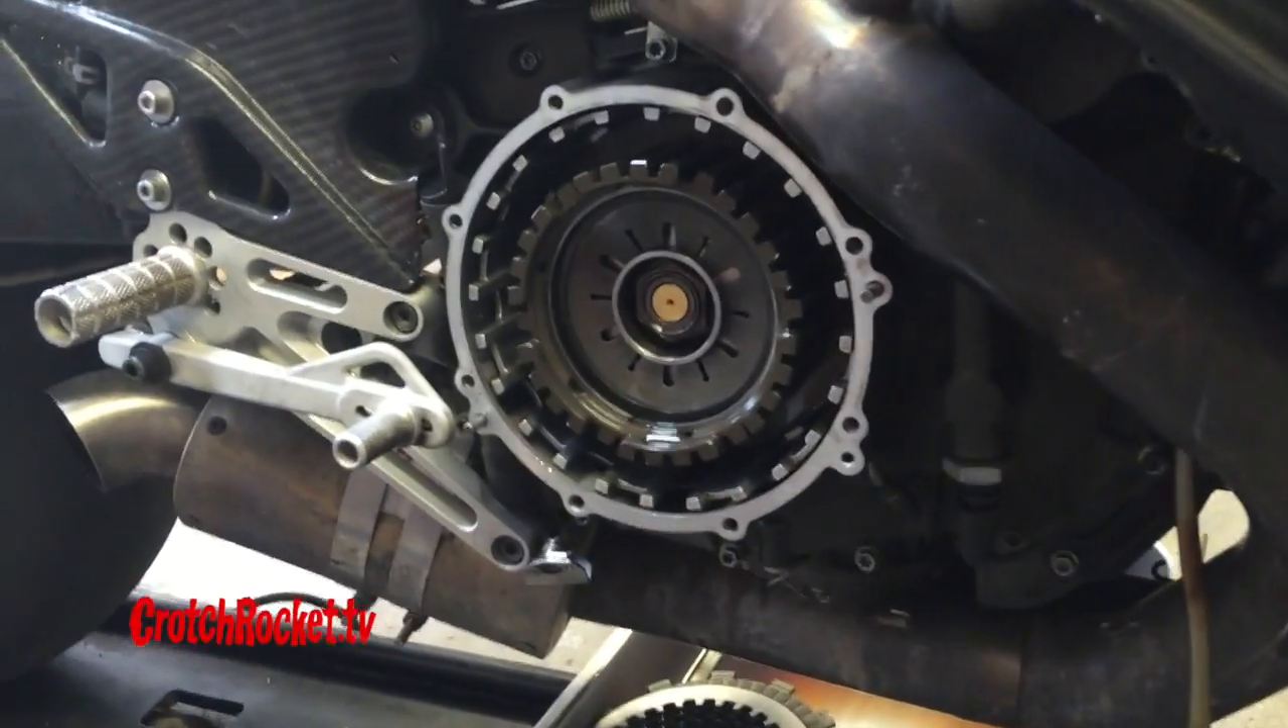The clutch cover is off and I've got the clutch pack out of the clutch.